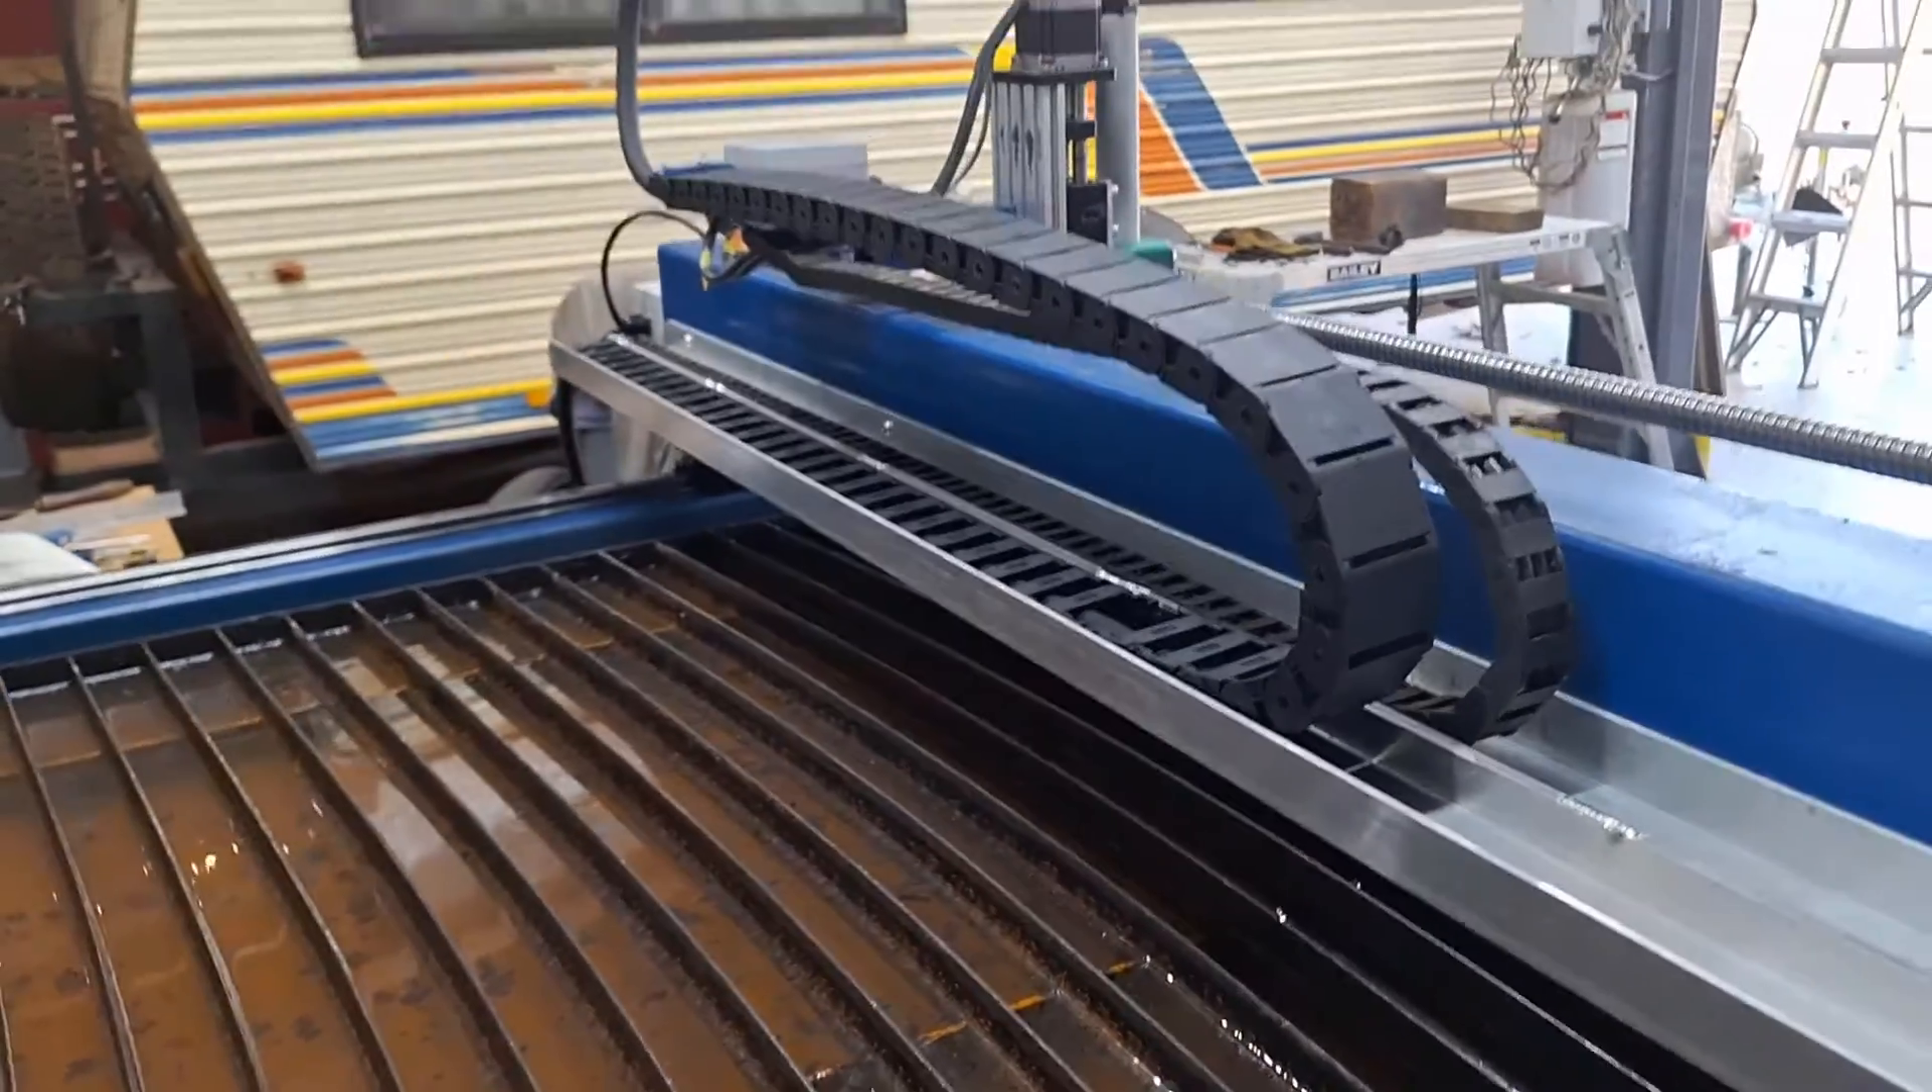There's those two chains in their respective little channels and yeah that looks really really good.